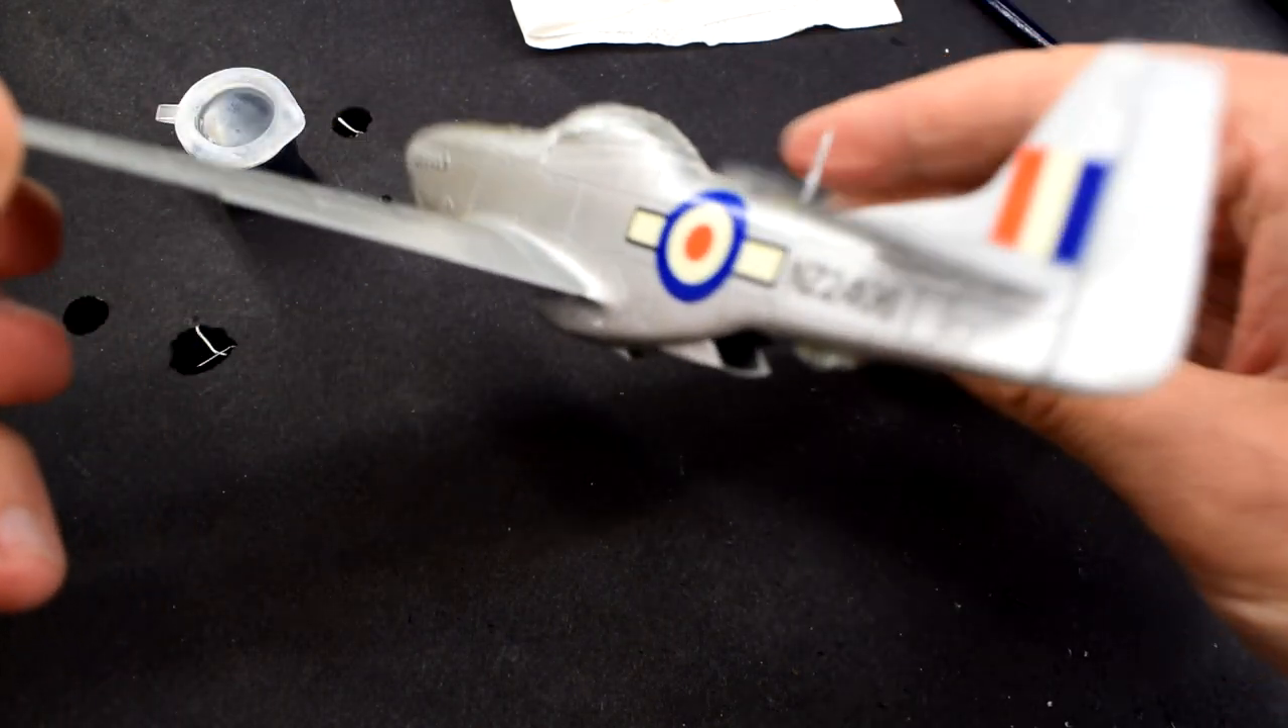You can see that I've already applied the Model Alliance decals on the side of the fuselage and they look pretty good.